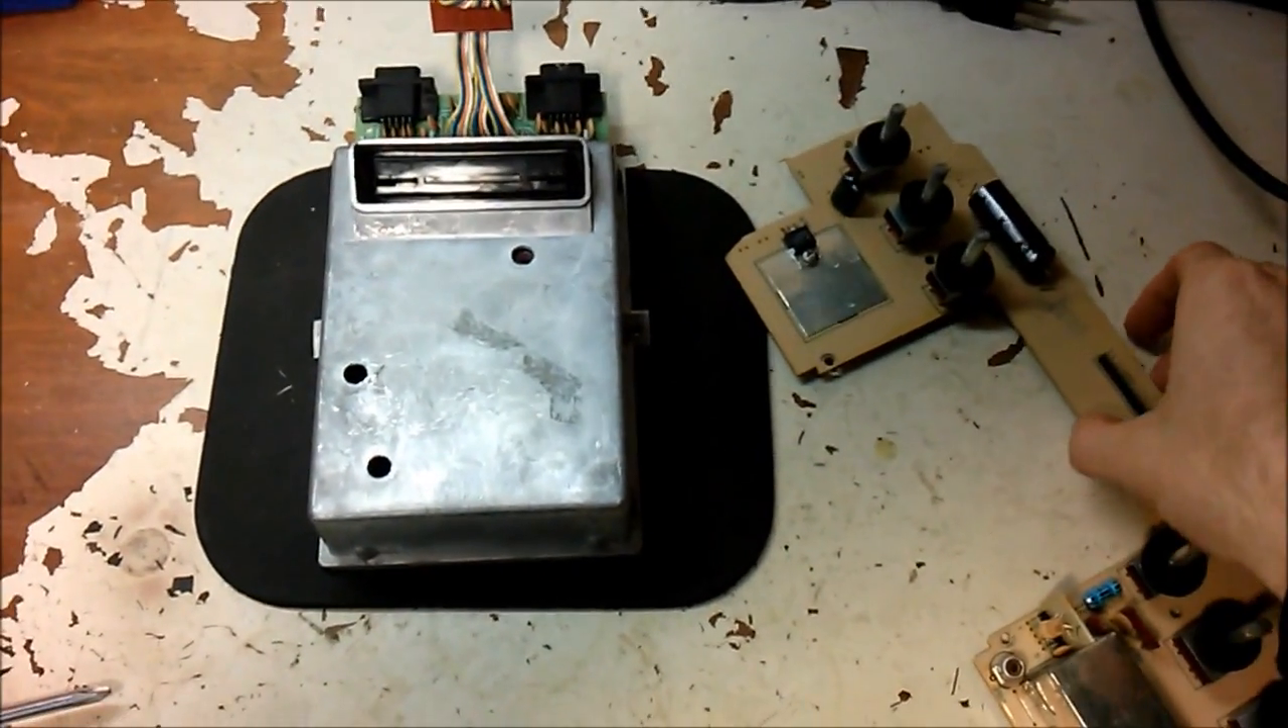So we've taken off the switchboard.